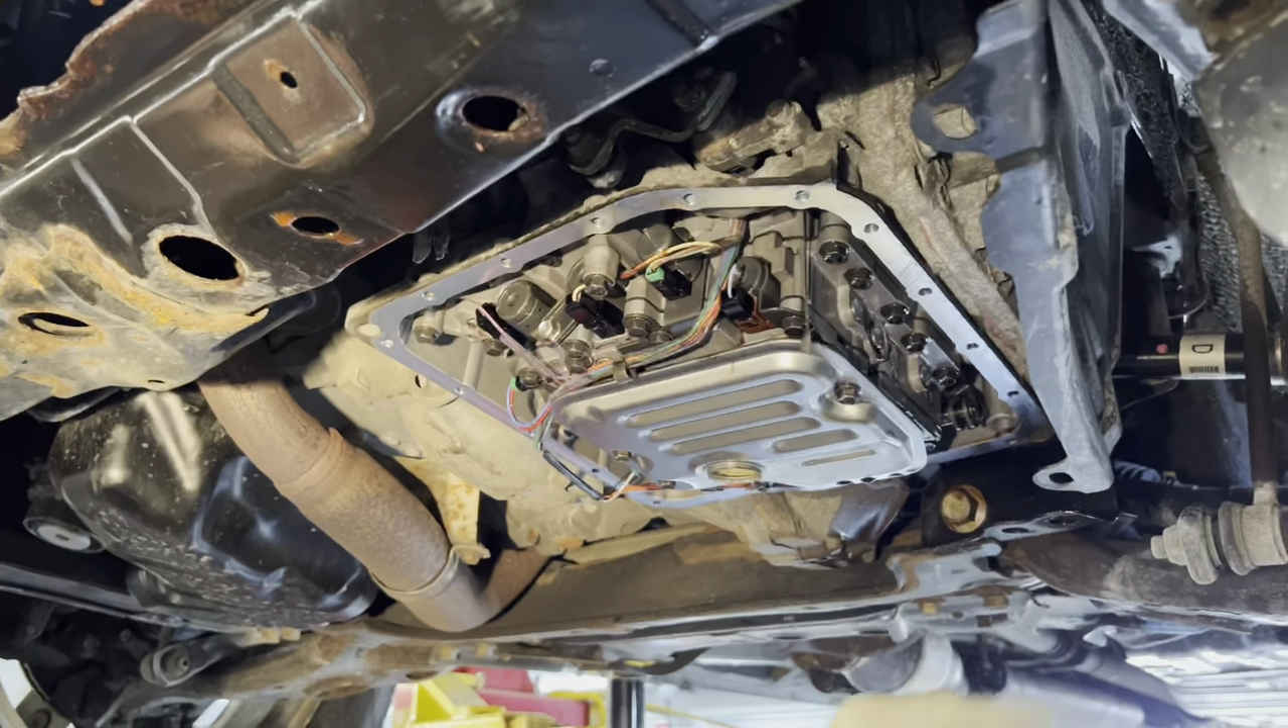So we got our filter up in place.